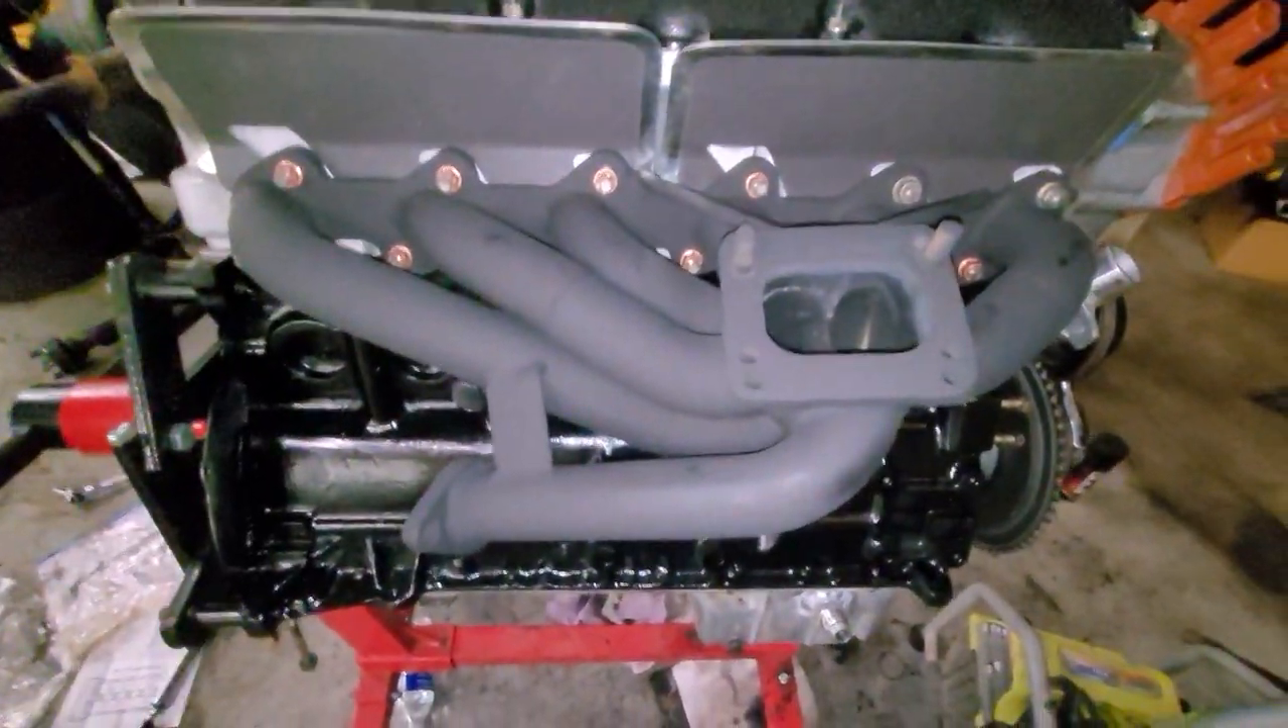Alright, I got a couple studs and I got the manifold on.